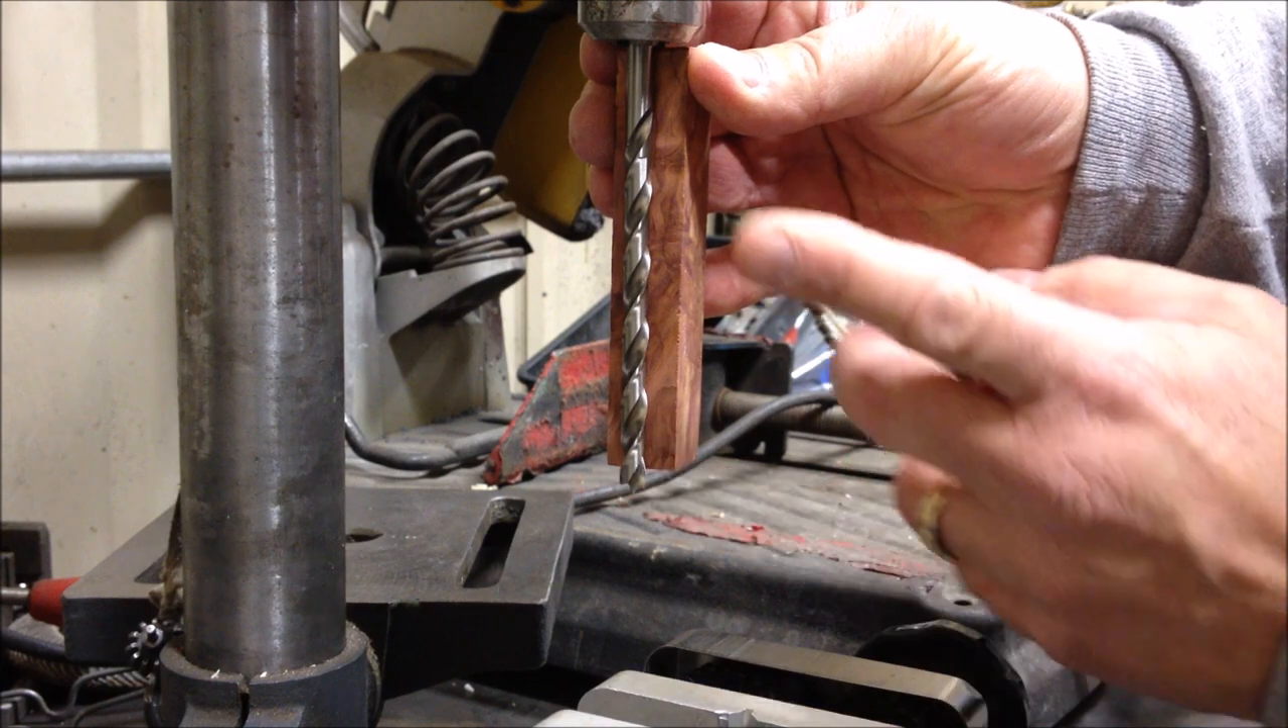I've gone ahead and chucked up my bit and you can see I left it long enough to extend just past the end of my blank.